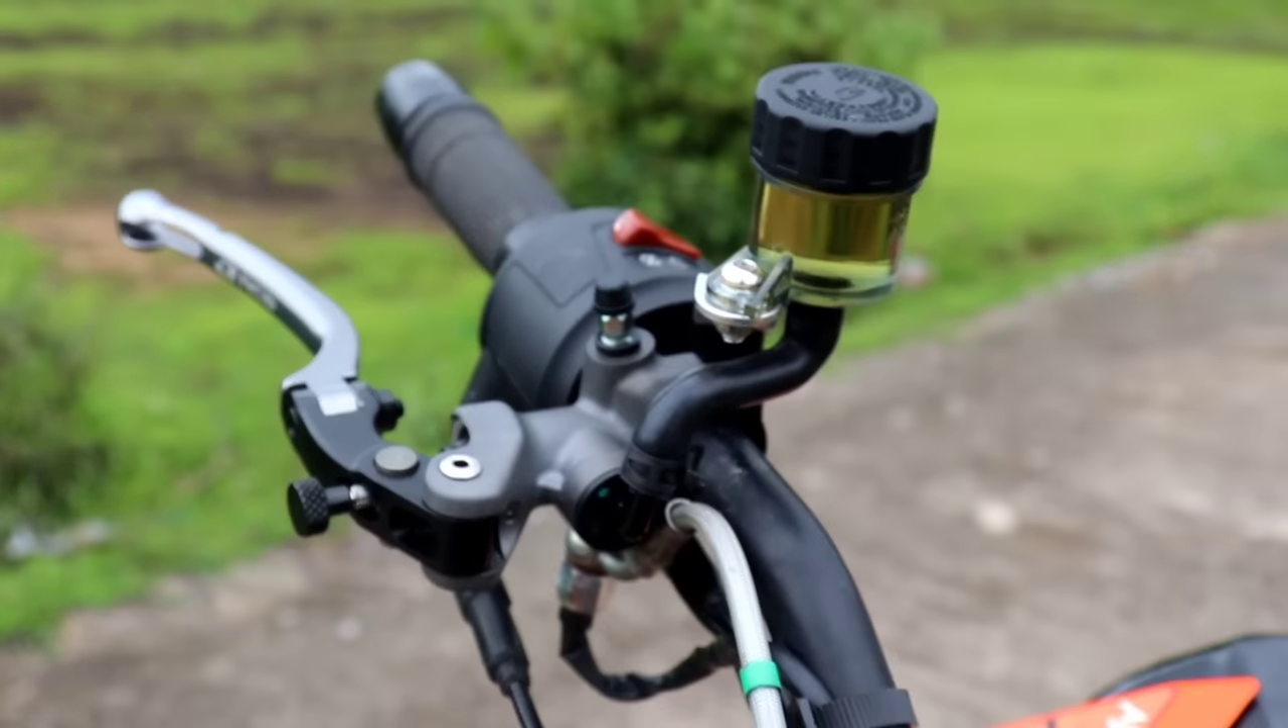तो master cylinder भी install हो गया wiring का काम भी complete हो गया।